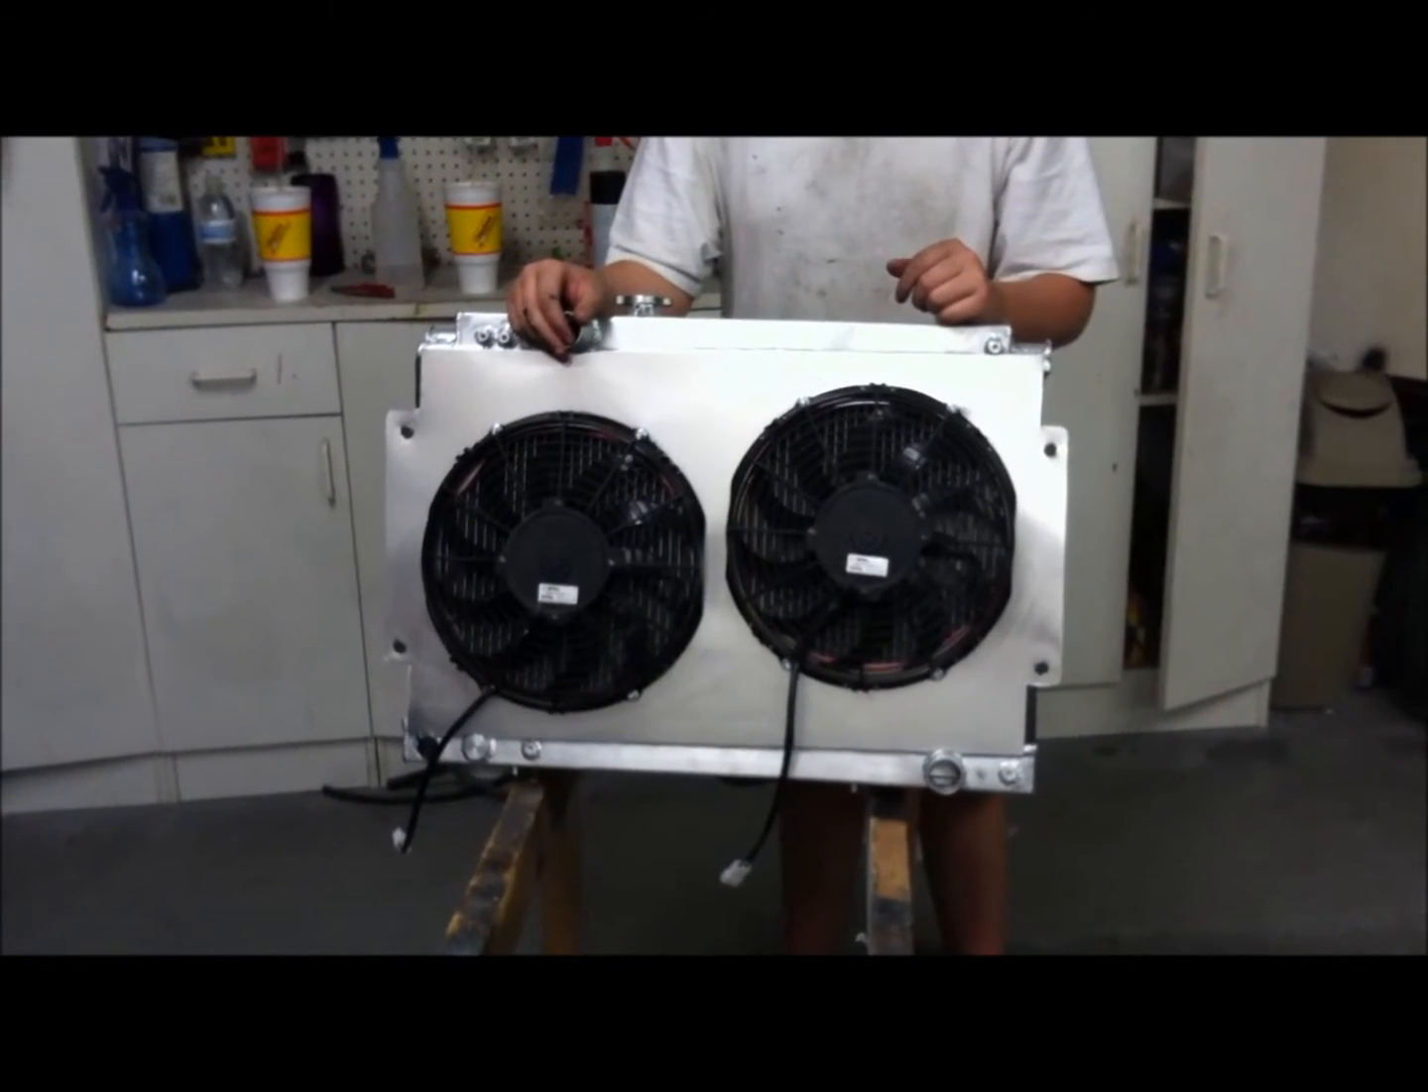All right, here's our fan shroud all finished up, and as you can see, we staggered the fans on there a little bit.